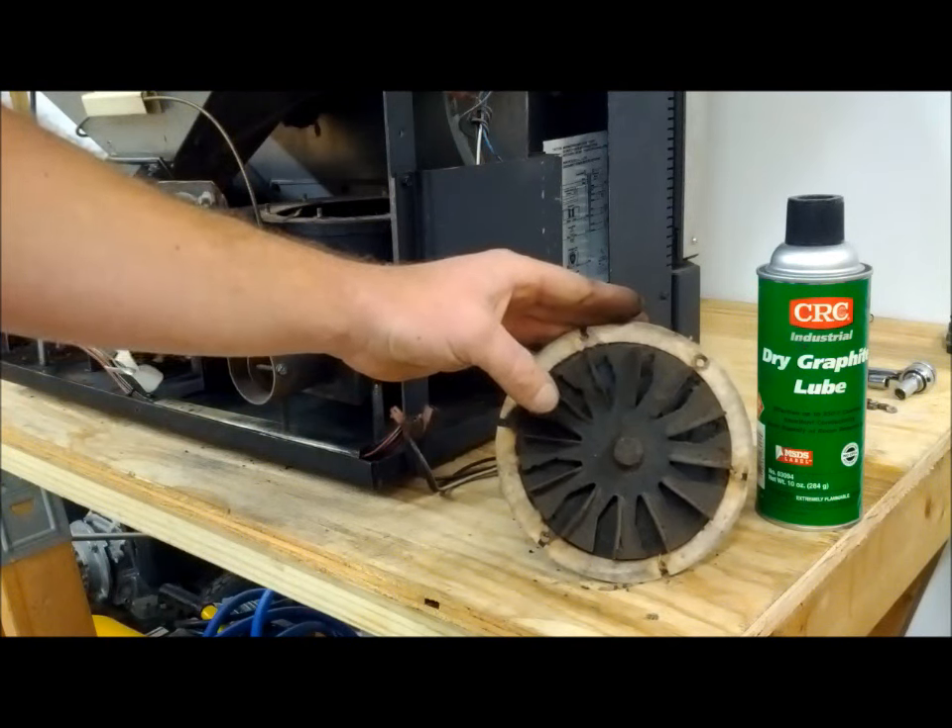All right, so we've got our exhaust fan out and on the bench.